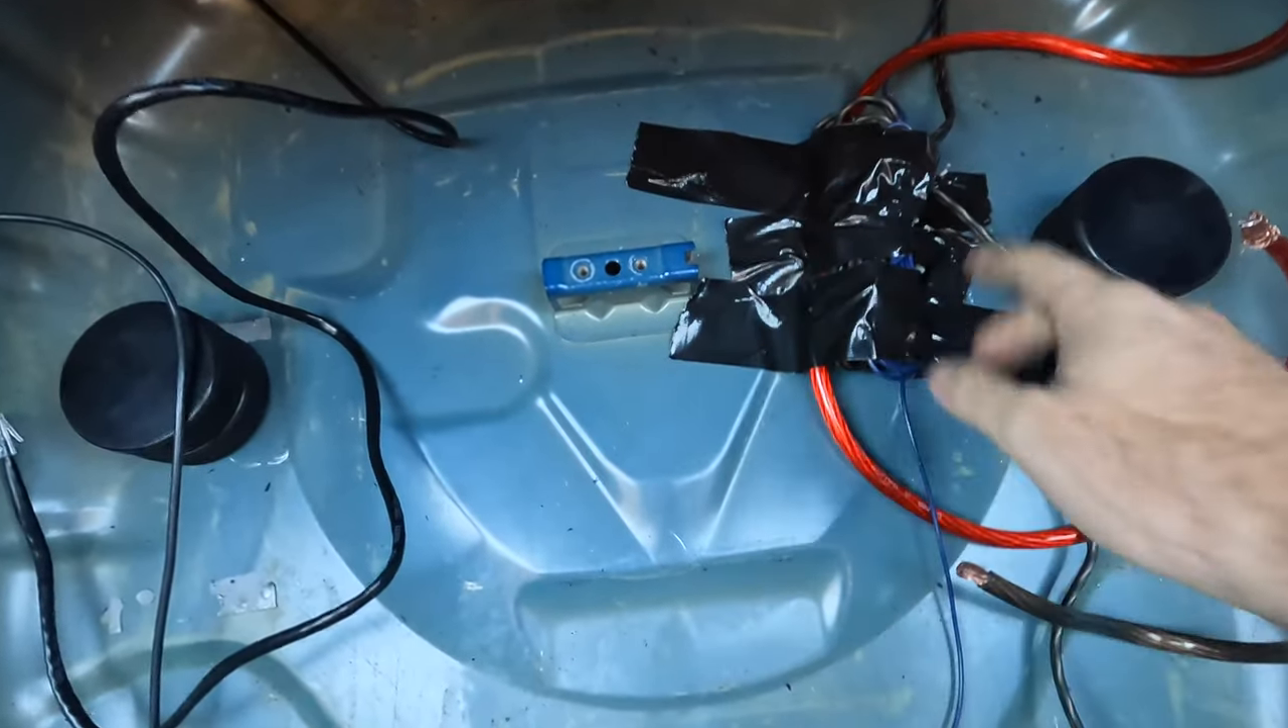I had a bunch of extra wire that I zip tied together and just kind of duct taped down here.